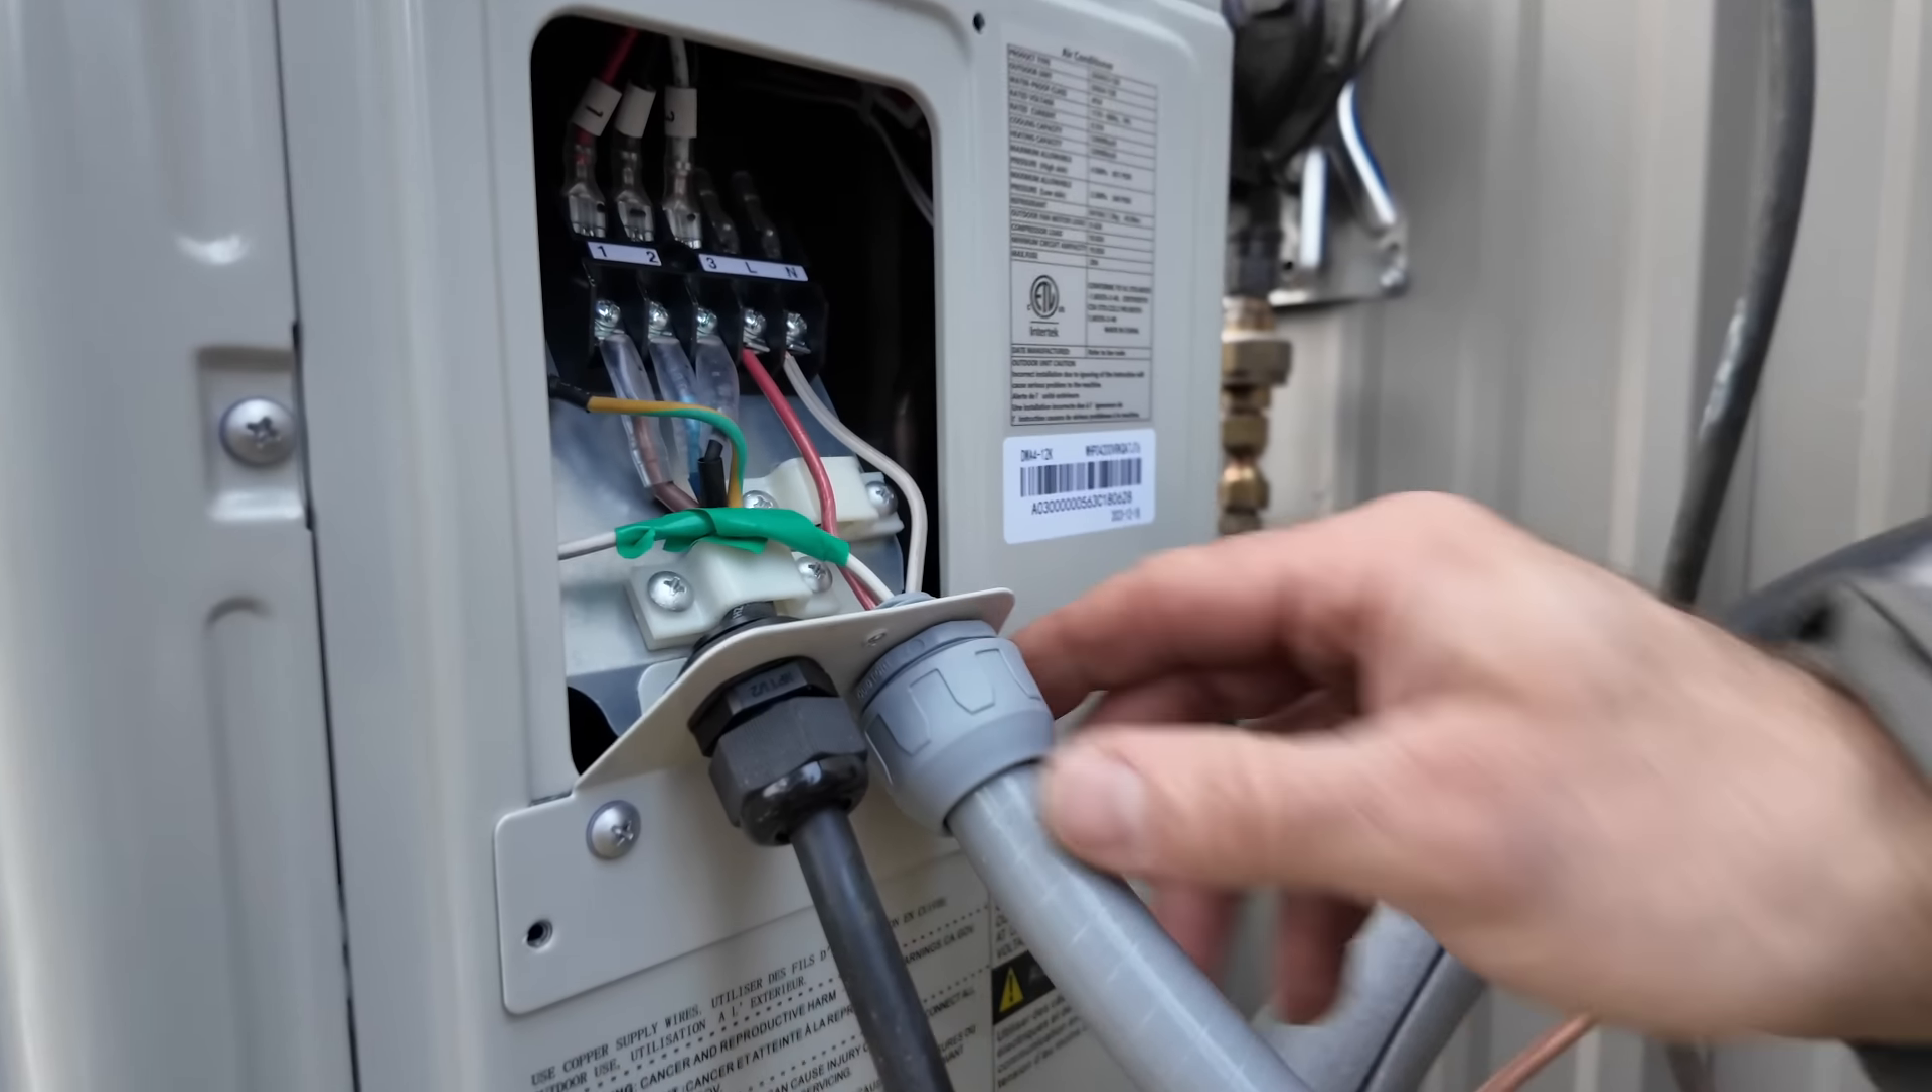I ran this half inch seal tight between my disconnect box and here with the seal tight connectors.